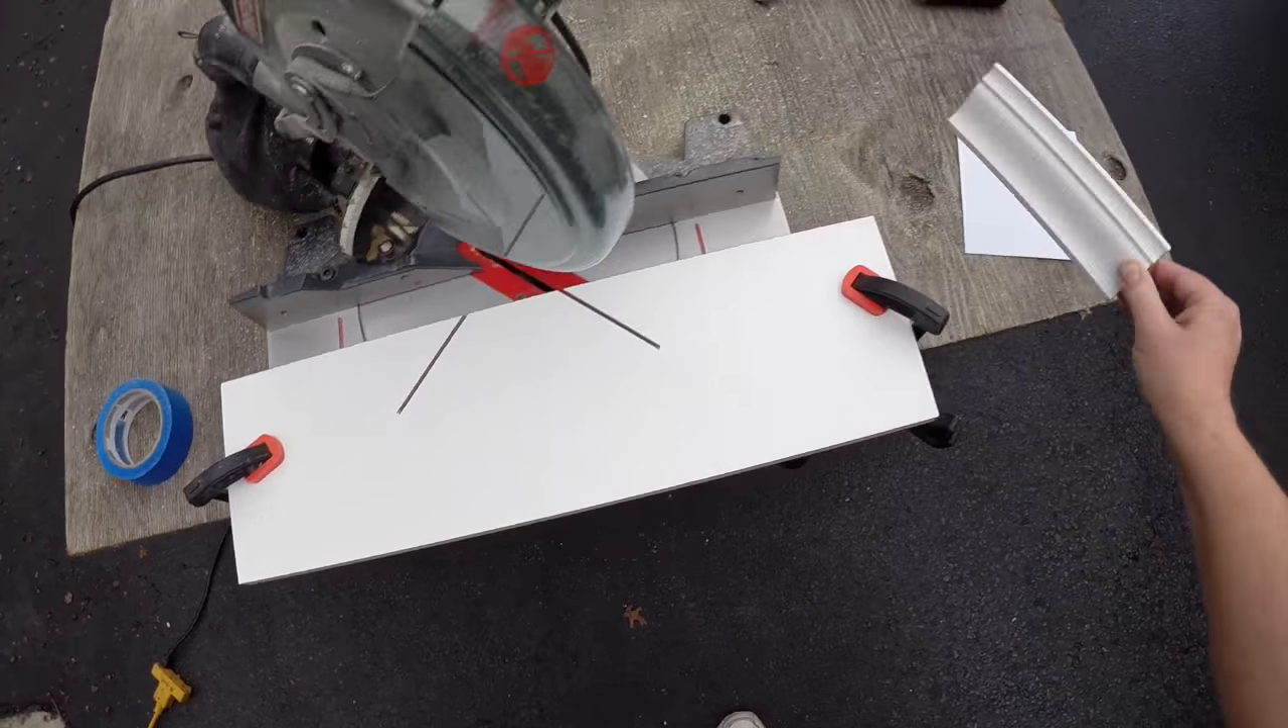I've taken a scrap piece of wood and I put it on my miter saw with two clamps to hold it in place.